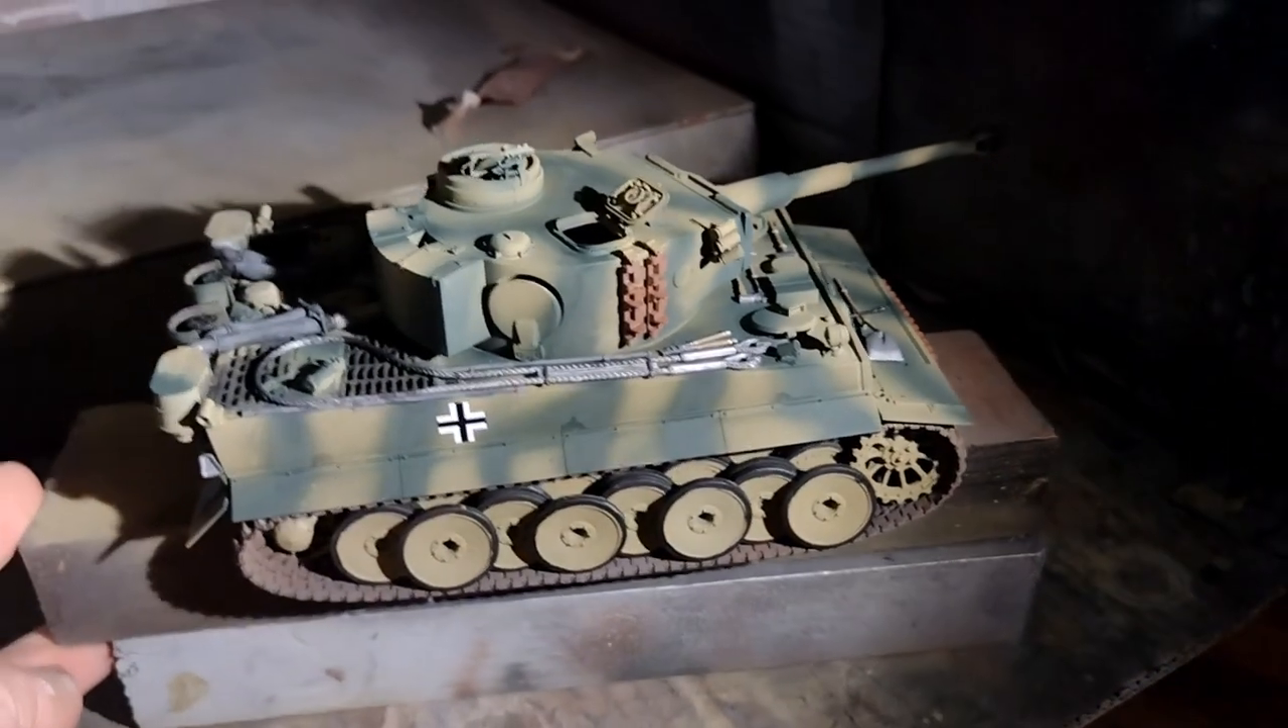The only thing I haven't yet done is put turret numbers on.